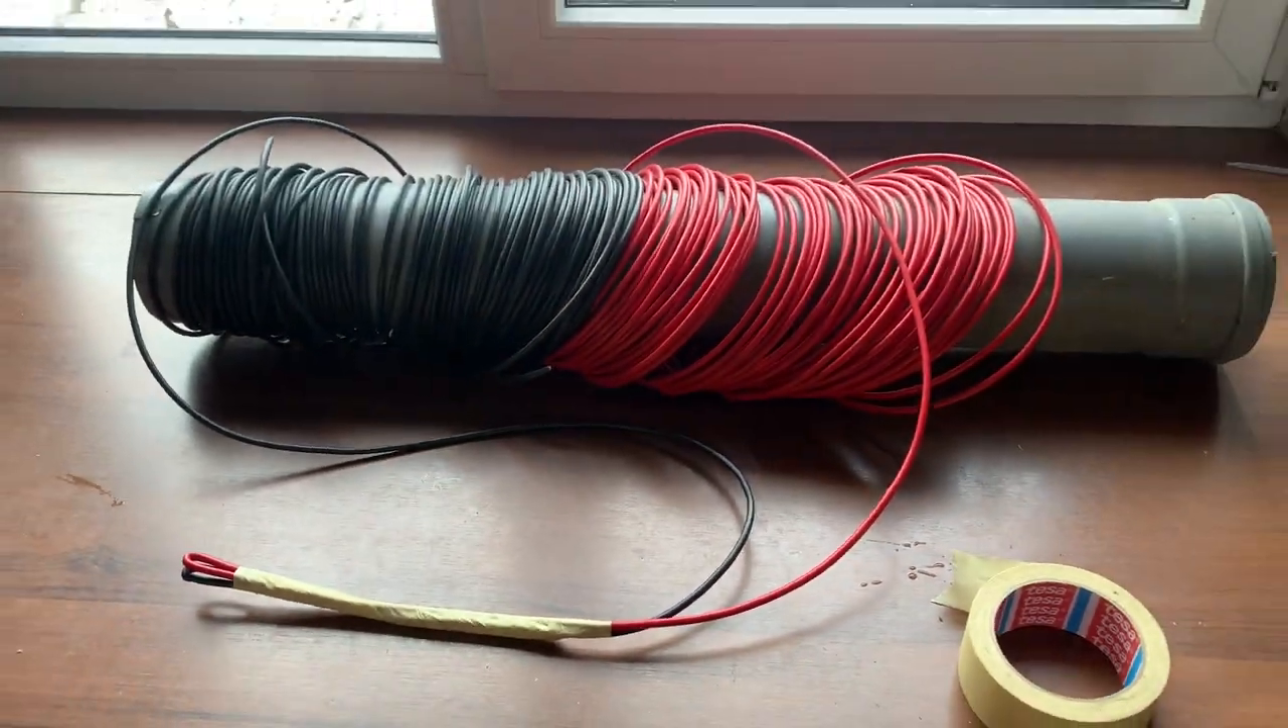I inserted the piece of a sewerage pipe through the rolls of wires to prevent from inter-twist.